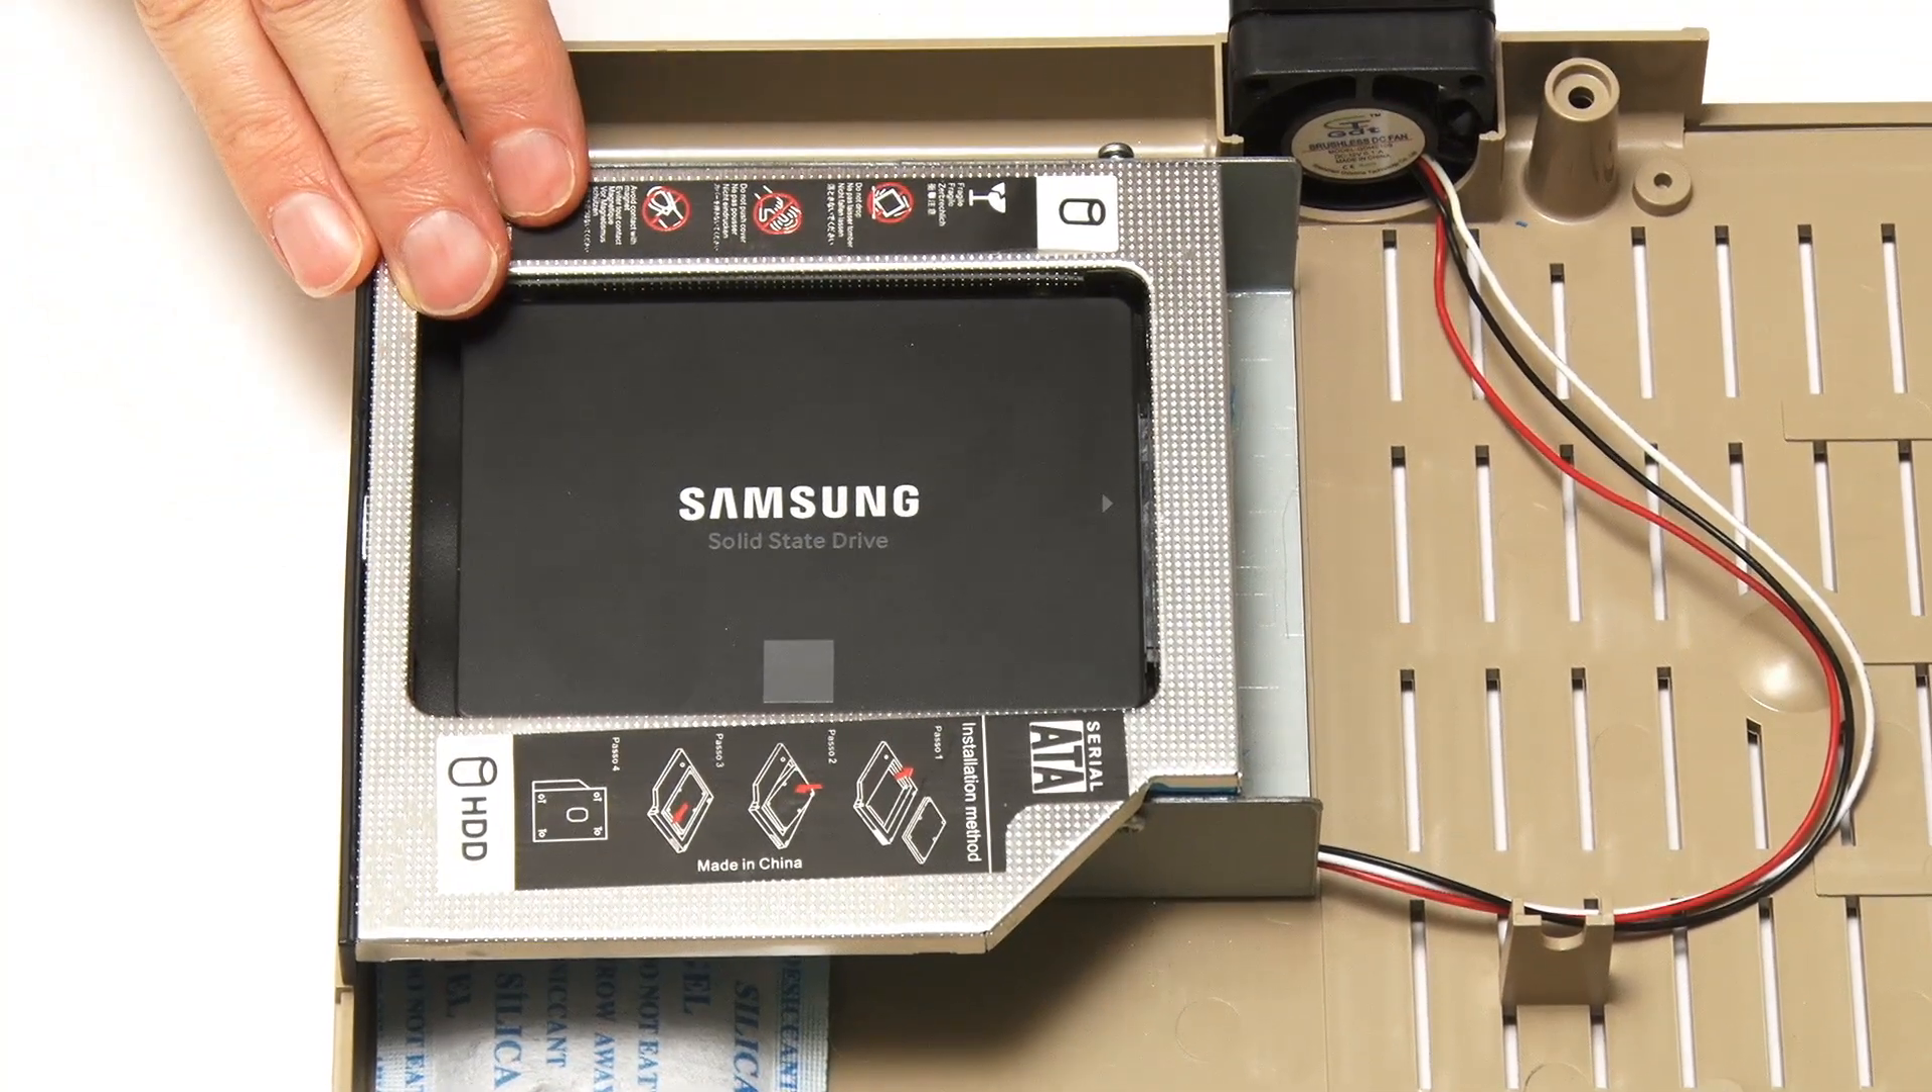And there we are after a lot of messing around we've got our SSD properly mounted and secured in there in the drive carrier.